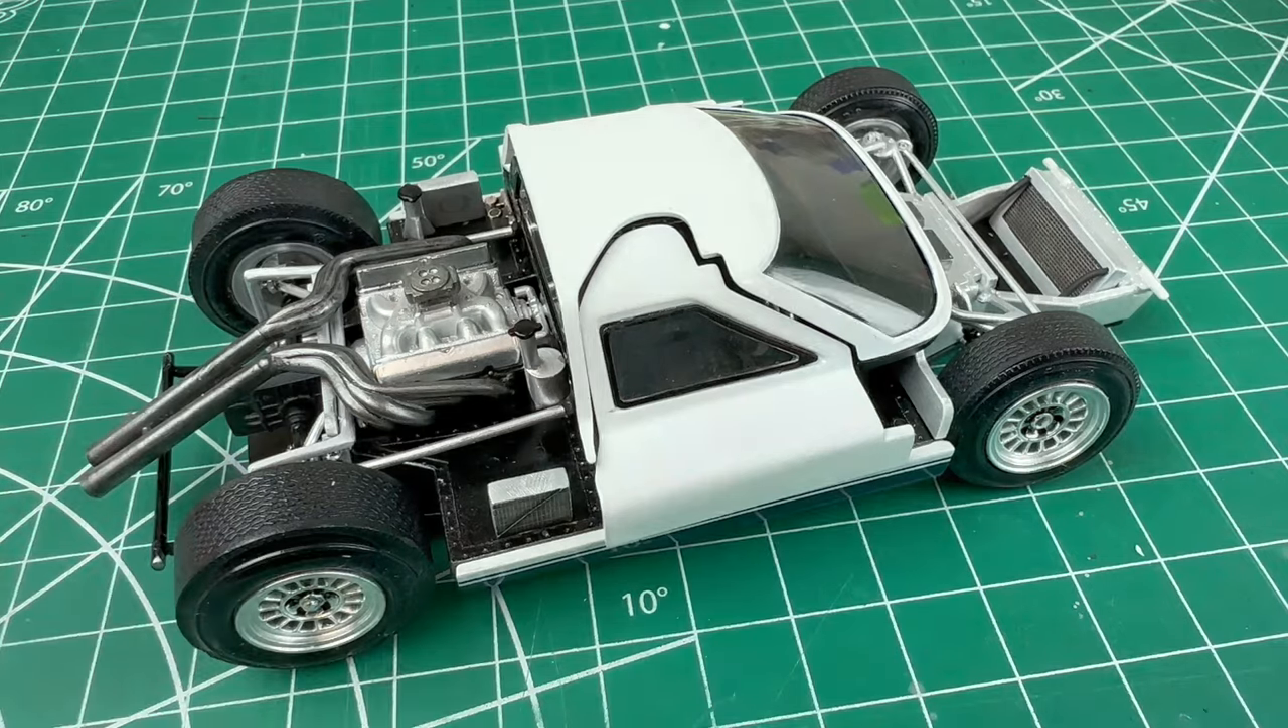The entire assembly is then placed carefully onto the chassis and glued into place voila cockpit is done.